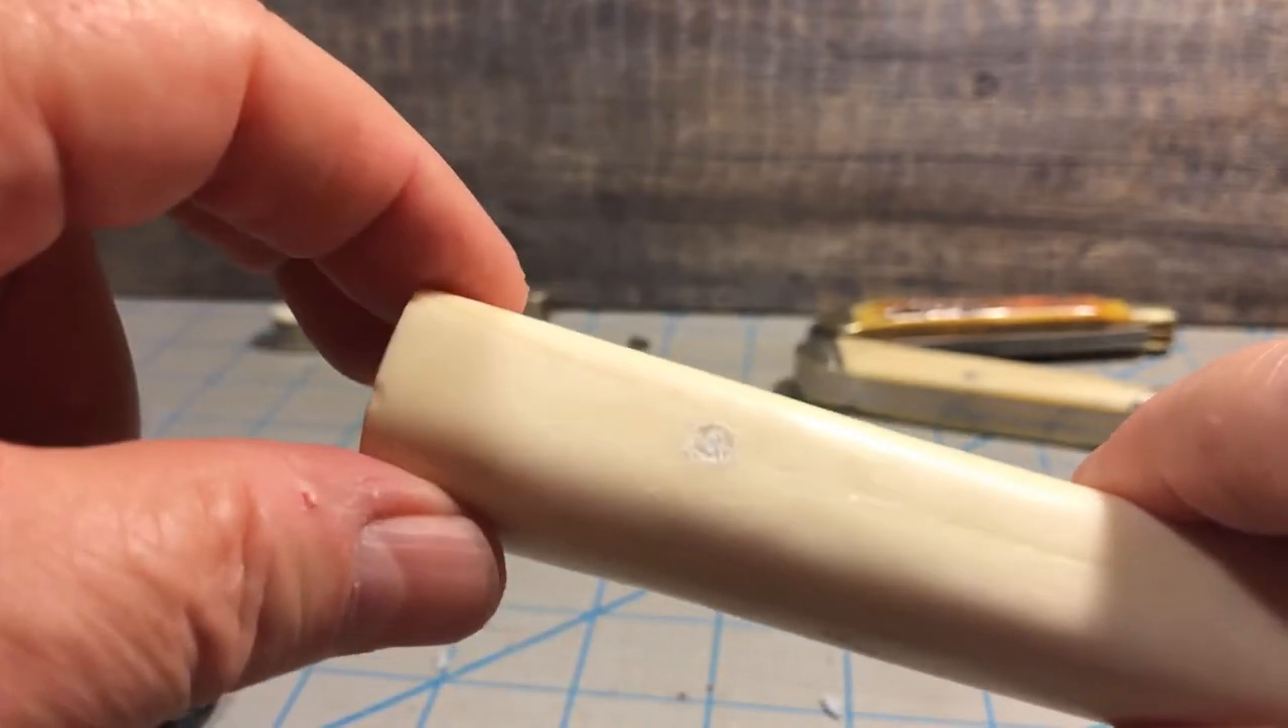I've got the pin in place.